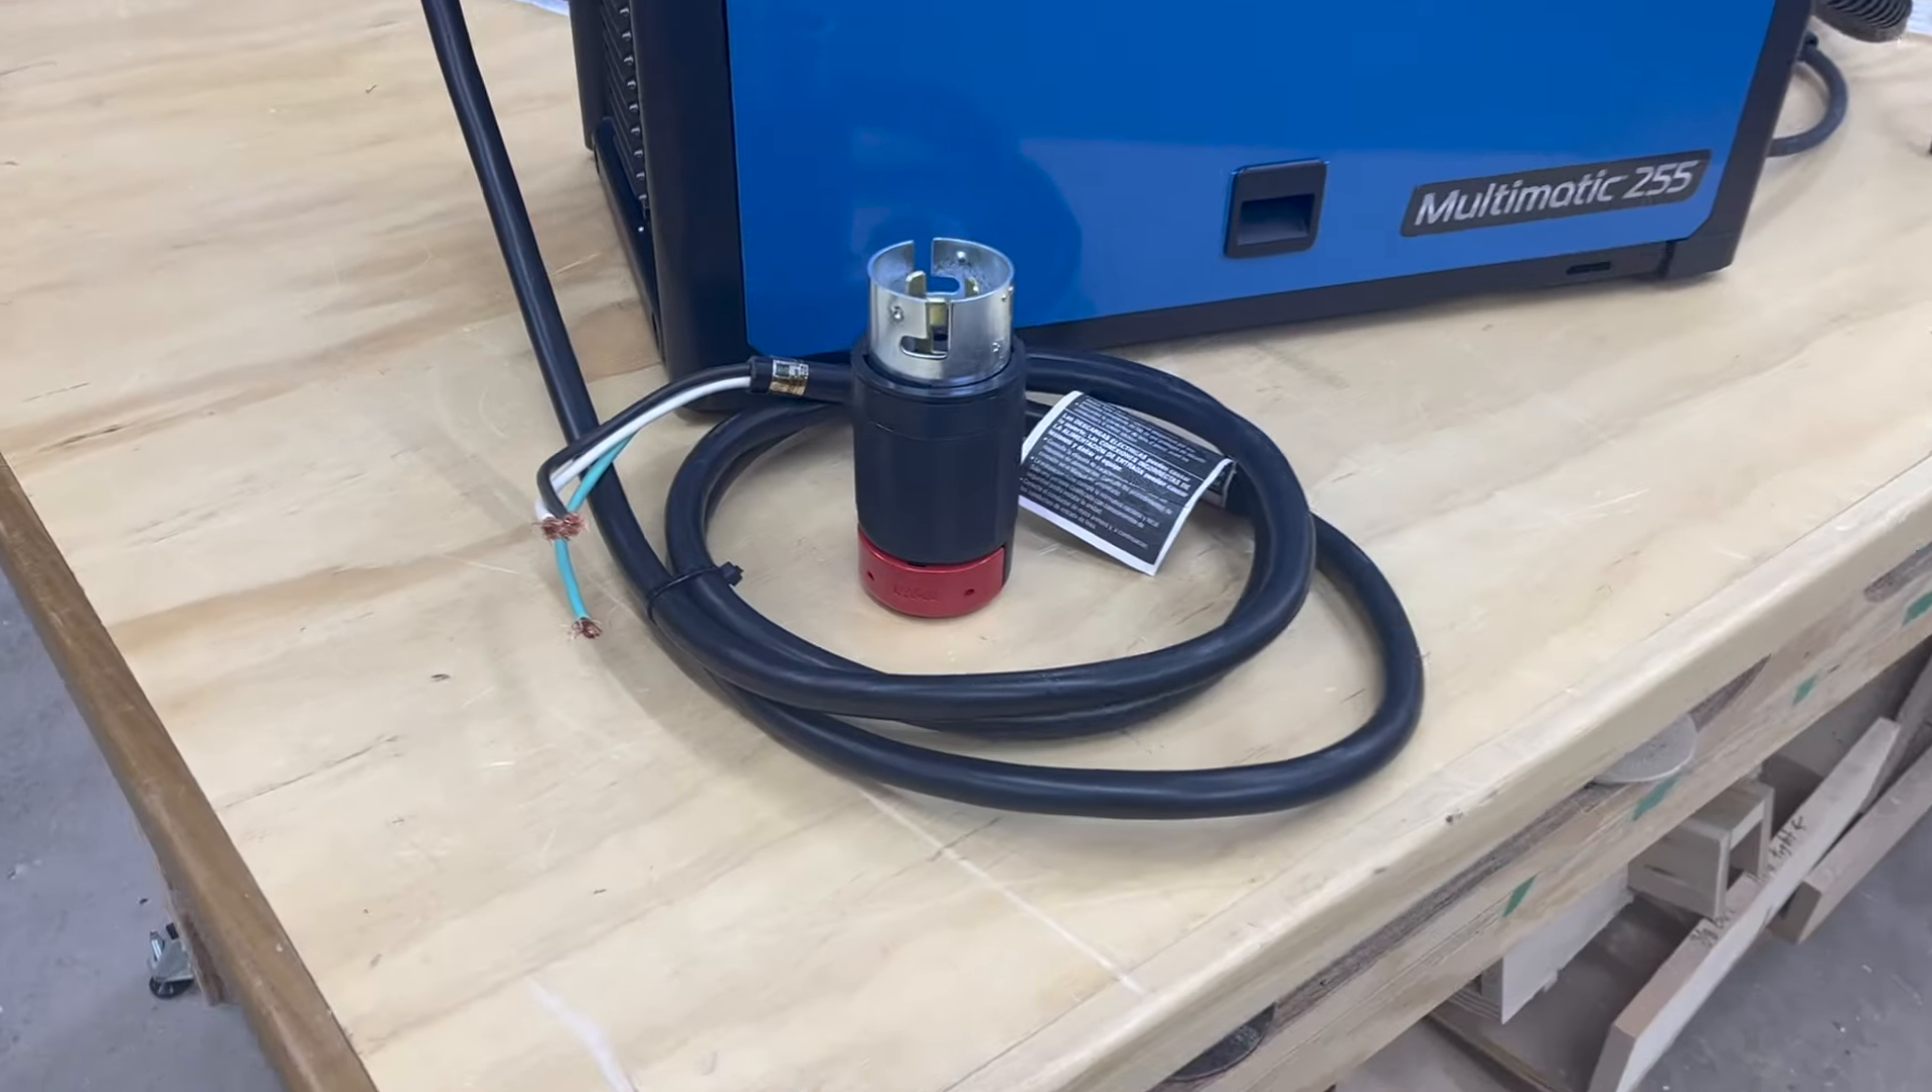The power cord does not have a plug installed.